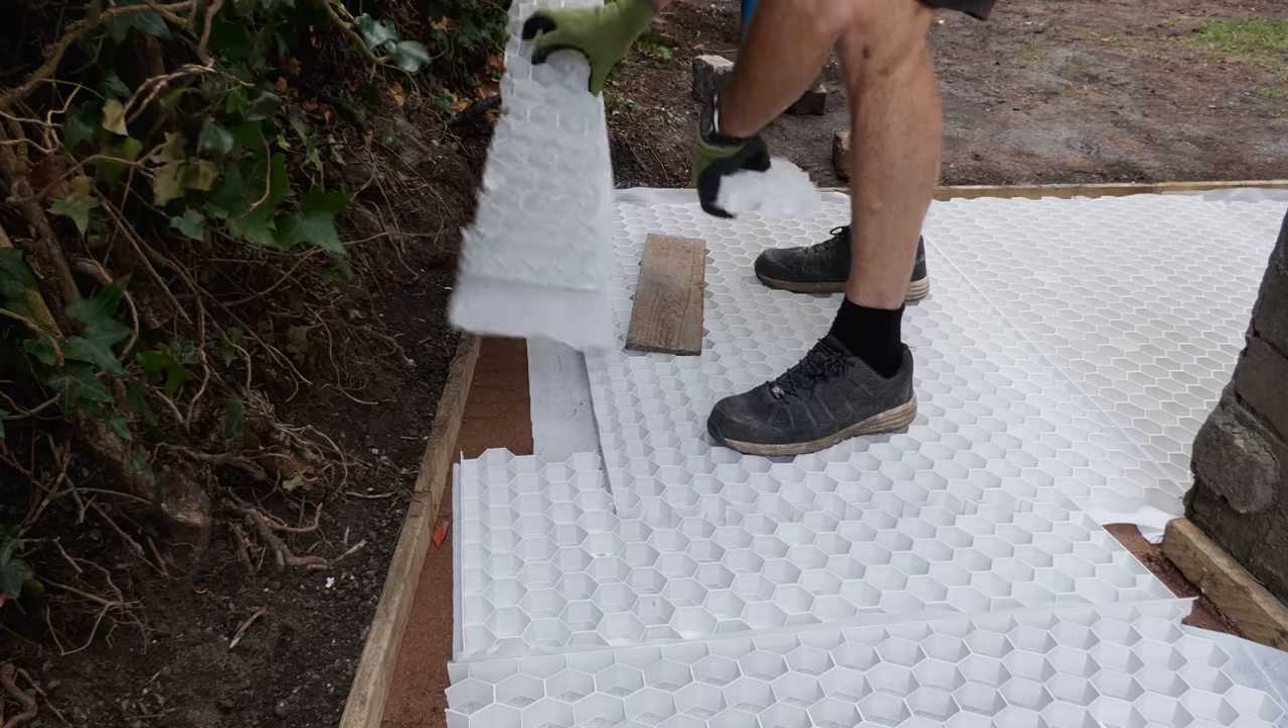With my path 1 .5 meters wide this left a gap at each side. I recommend a small gap but perhaps not this wide.